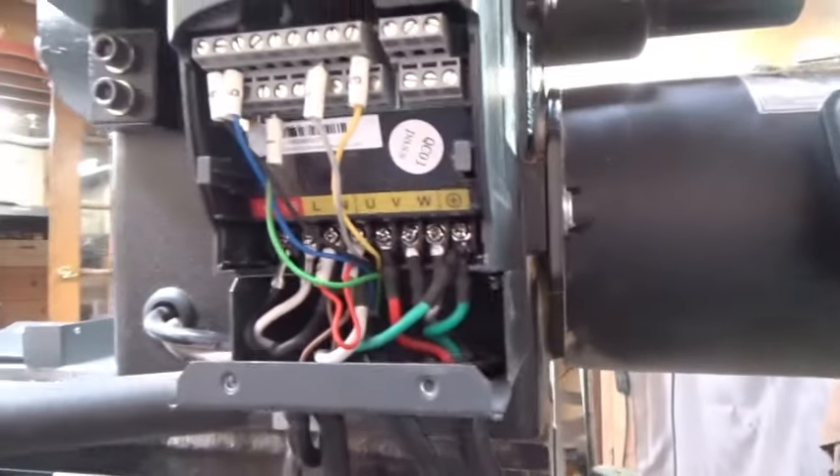Okay so I've got the terminations done for the controls.